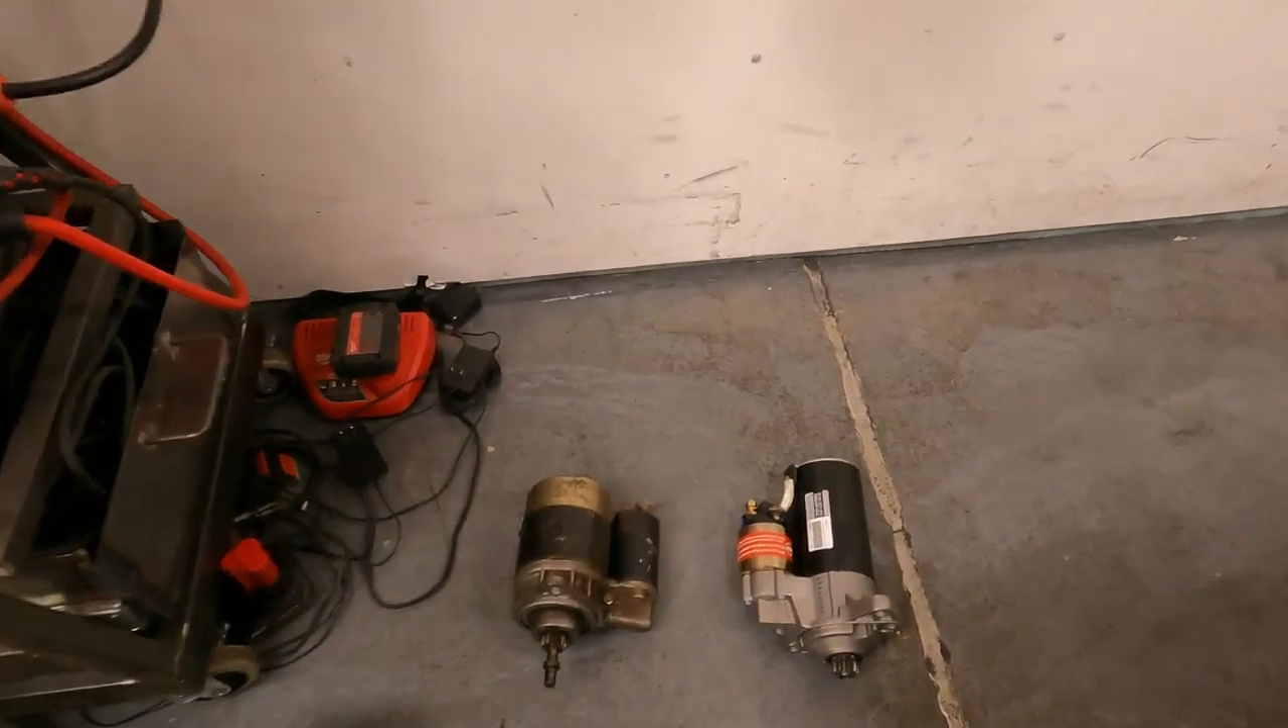All right, we got the starter out, and here it is side by side with the new one.